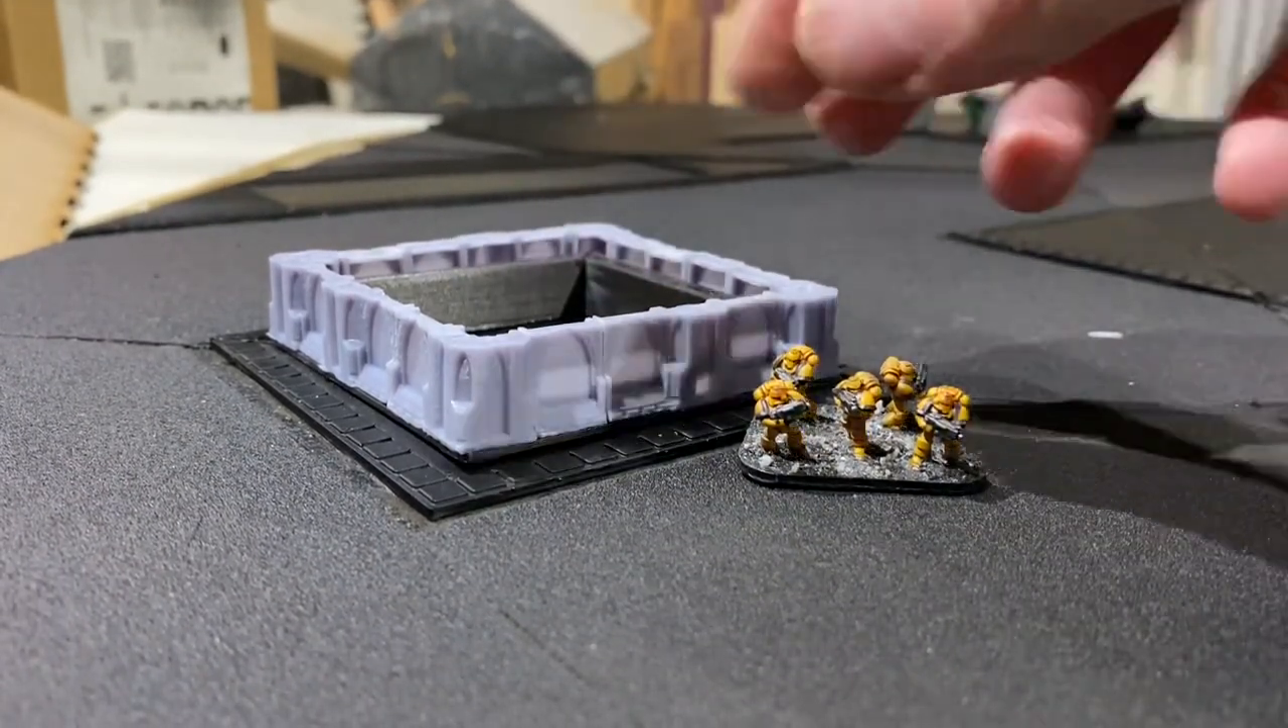Right with the frame glued up and the cladding on you can see that the walls have gone on fairly well.